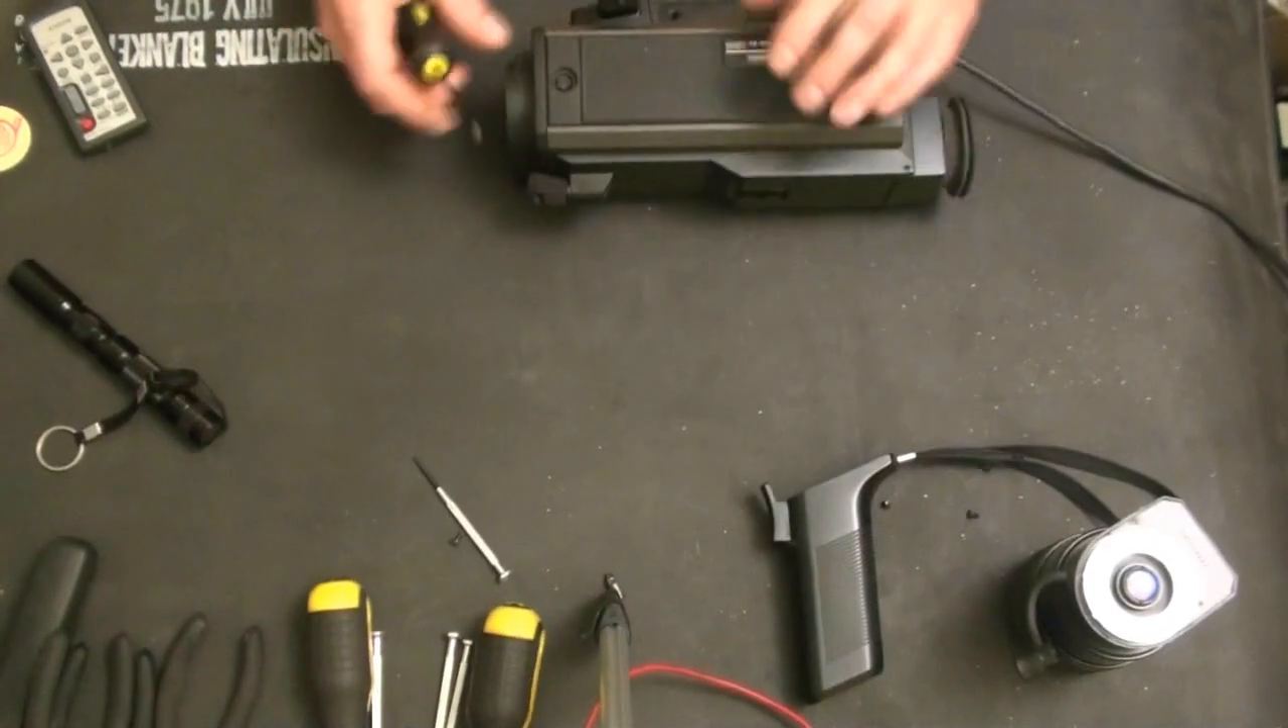Okay, there we go. Handle is off.